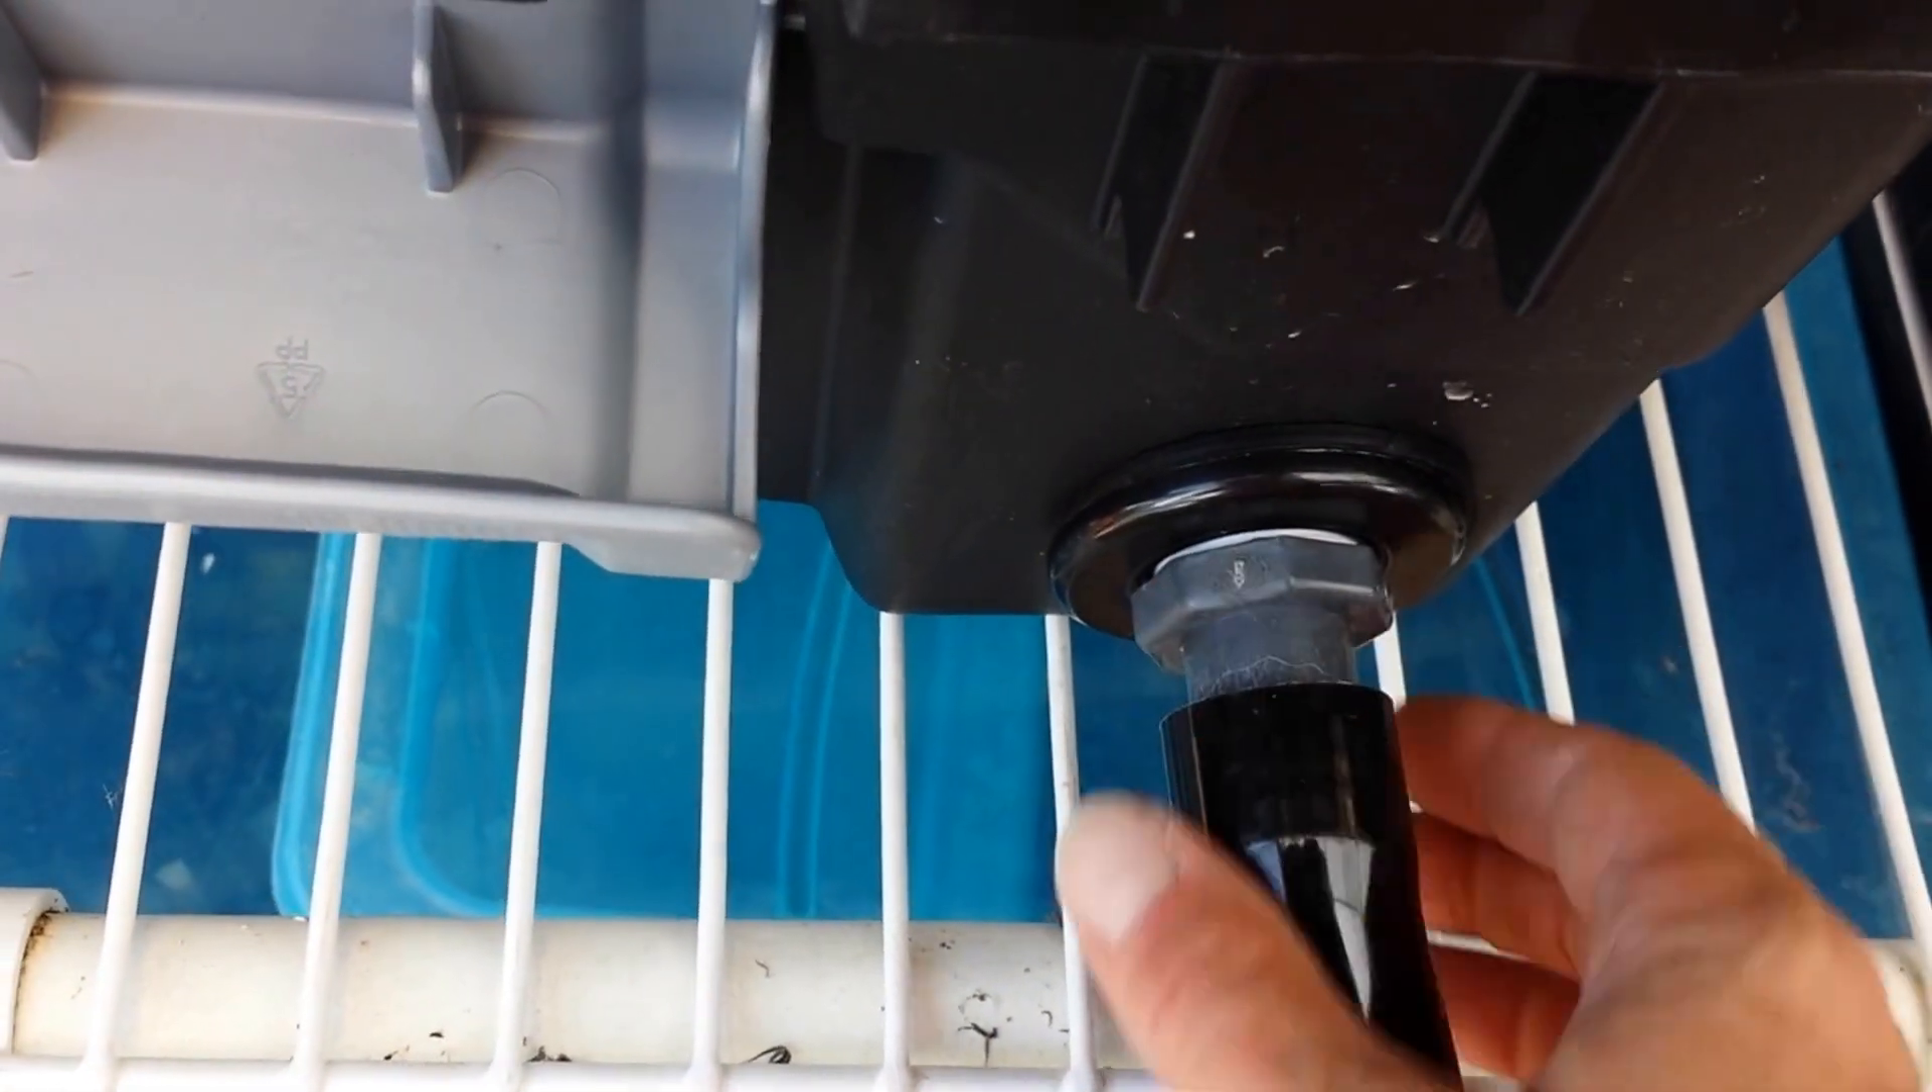My bulkhead comes out here. There's the hose and the pipe fitting that we just did.